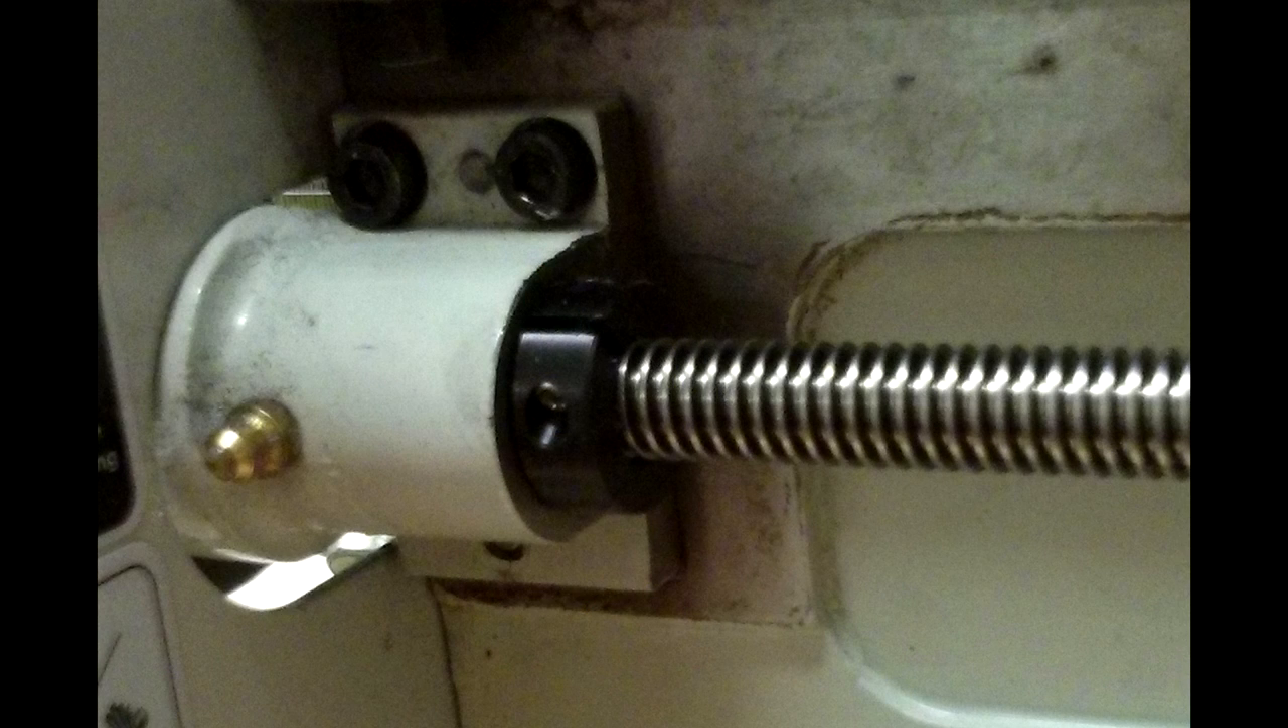A clamp is installed to hold the lead screw in place.